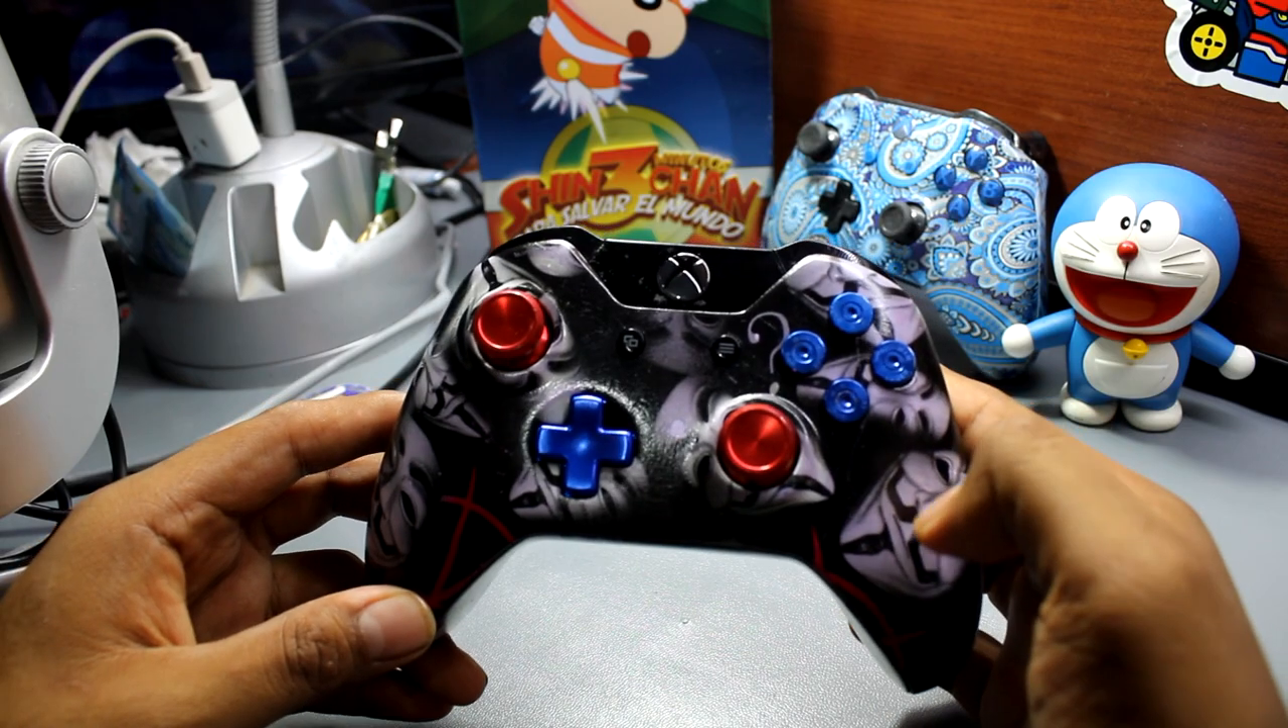Listo Ya pueden observar El control Totalmente armado.